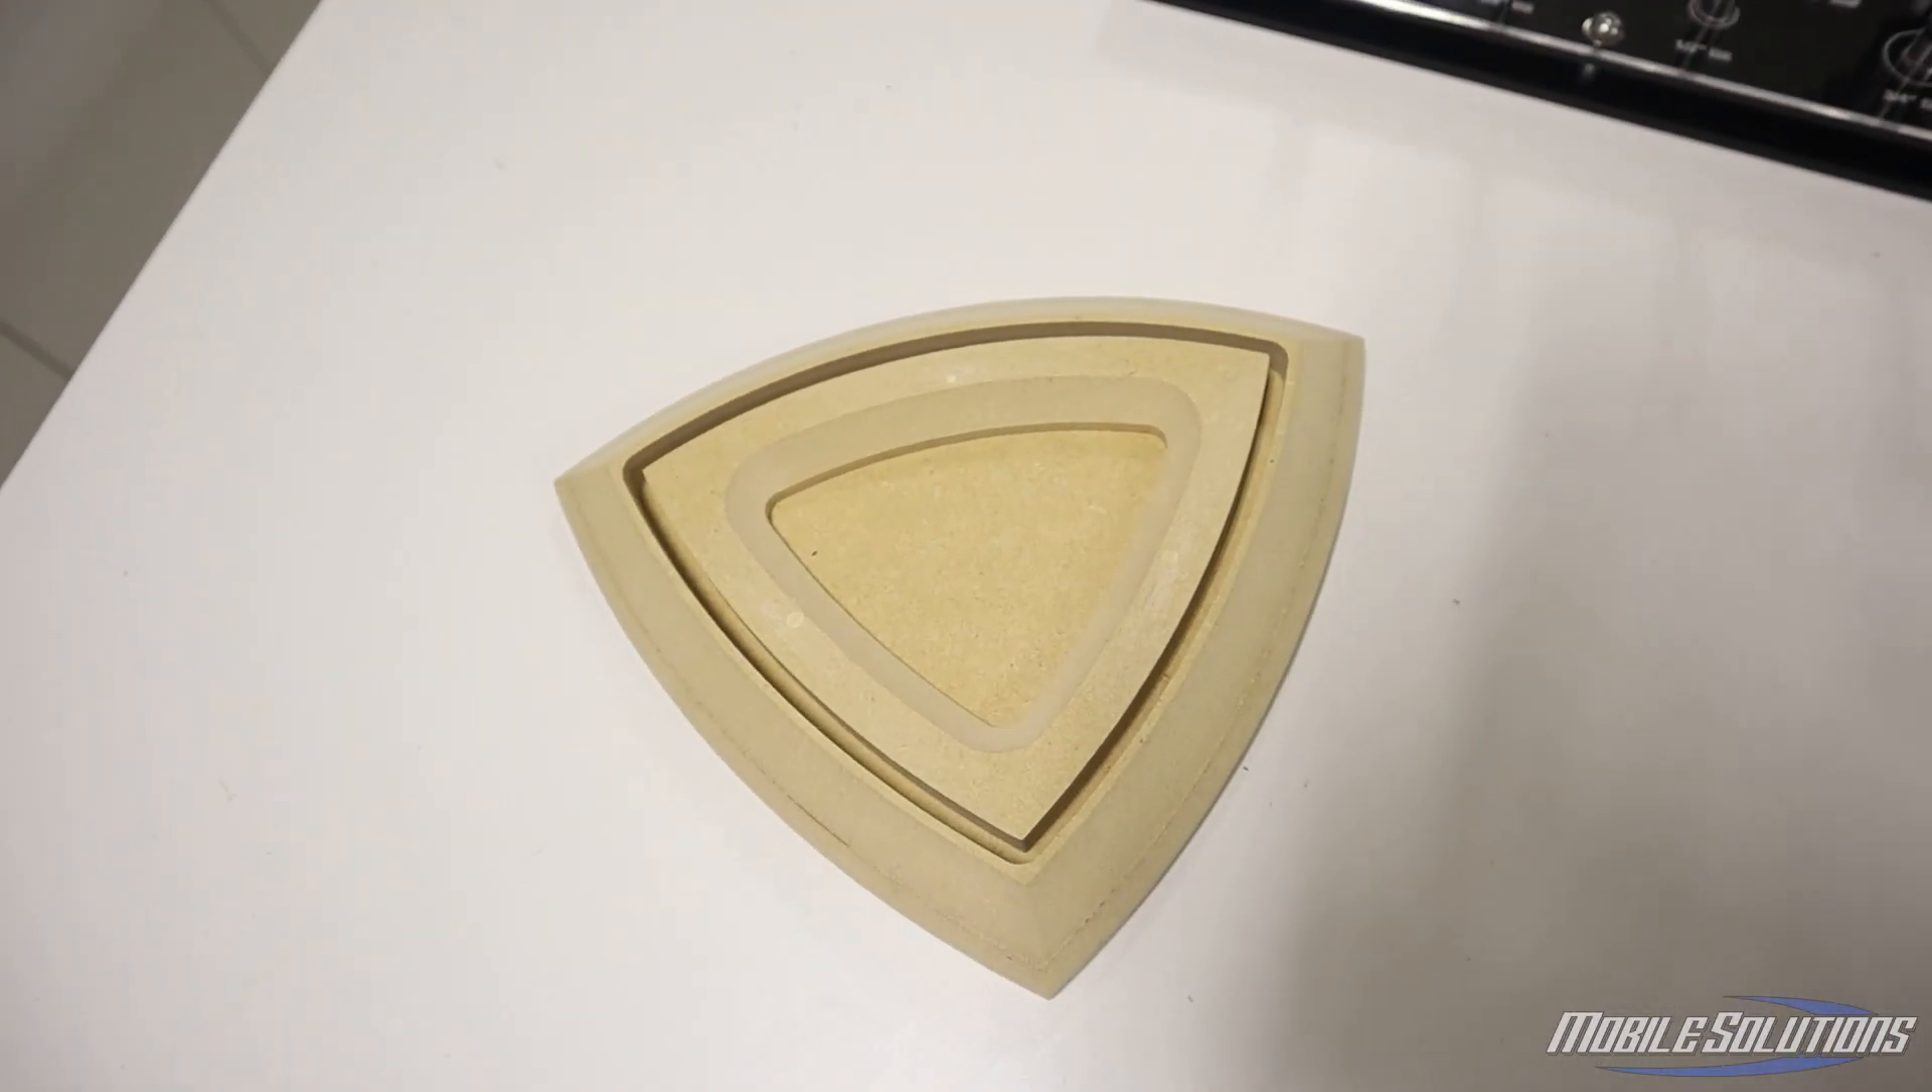With the magnets added it's time for that incredibly satisfying magnet click boom perfectly aligned you can see the gap is perfect it's aligned just how we want it to be.